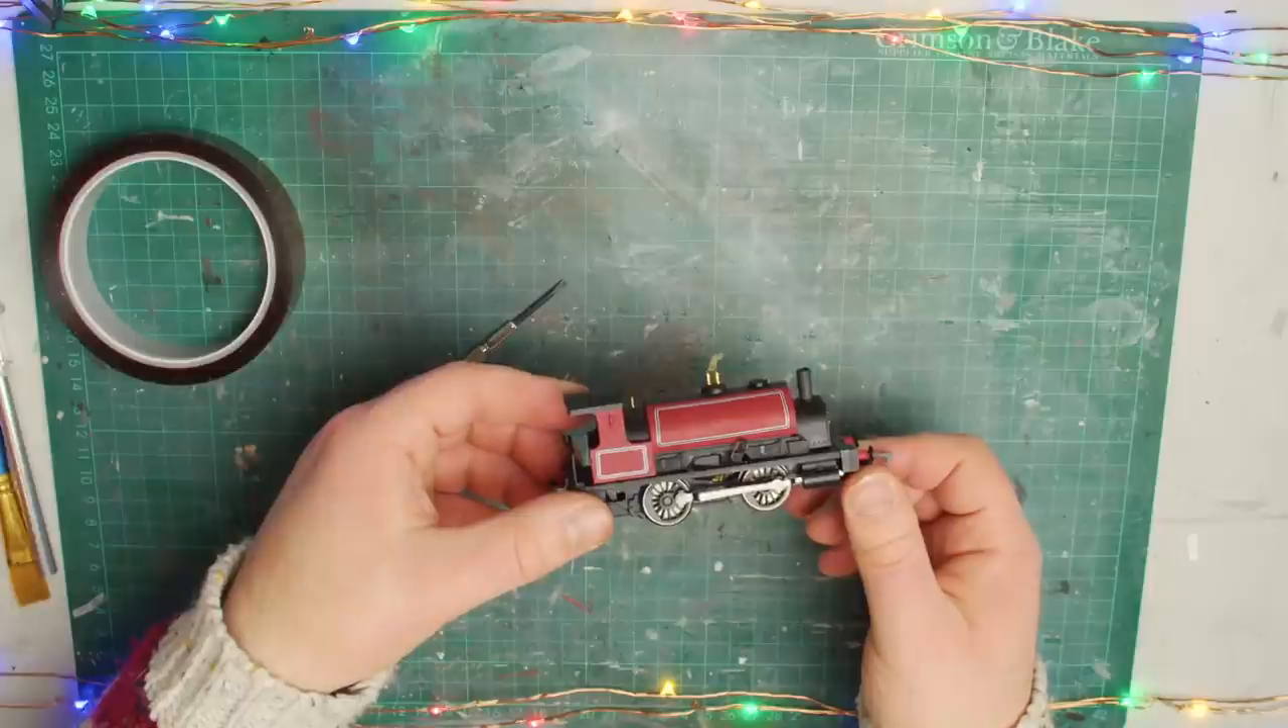So fantastic that is the loco back together and pretty much complete and it's a little stunner isn't it?